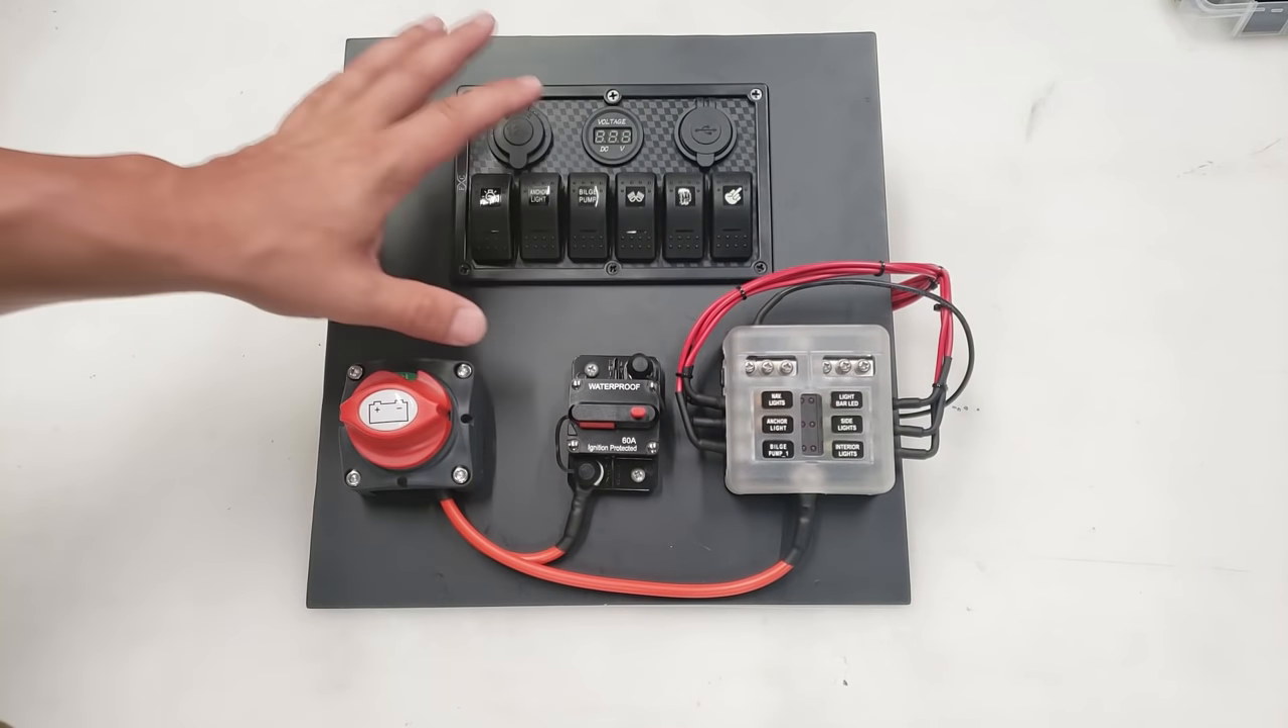I just used an angle grinder so that I could put my switch panel in, and now everything is screwed down to this aluminum panel.